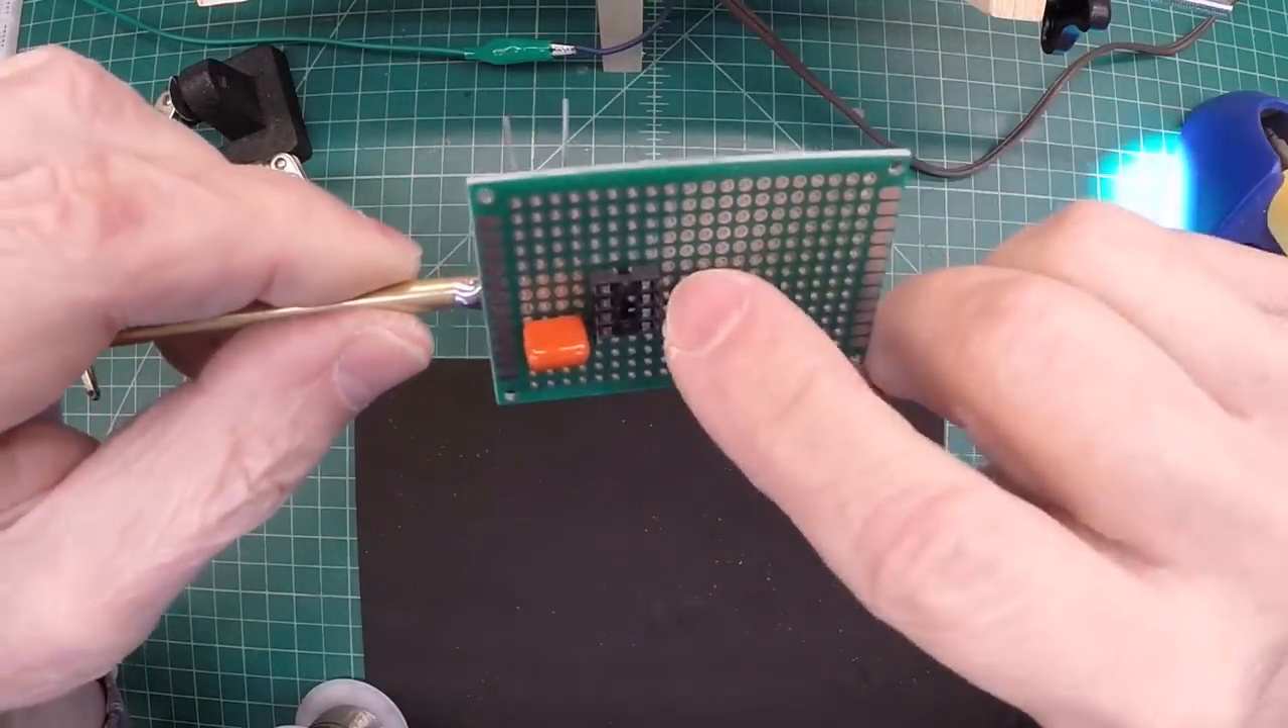You can see here I've got the capacitor just tacked in along with that dip socket itself.